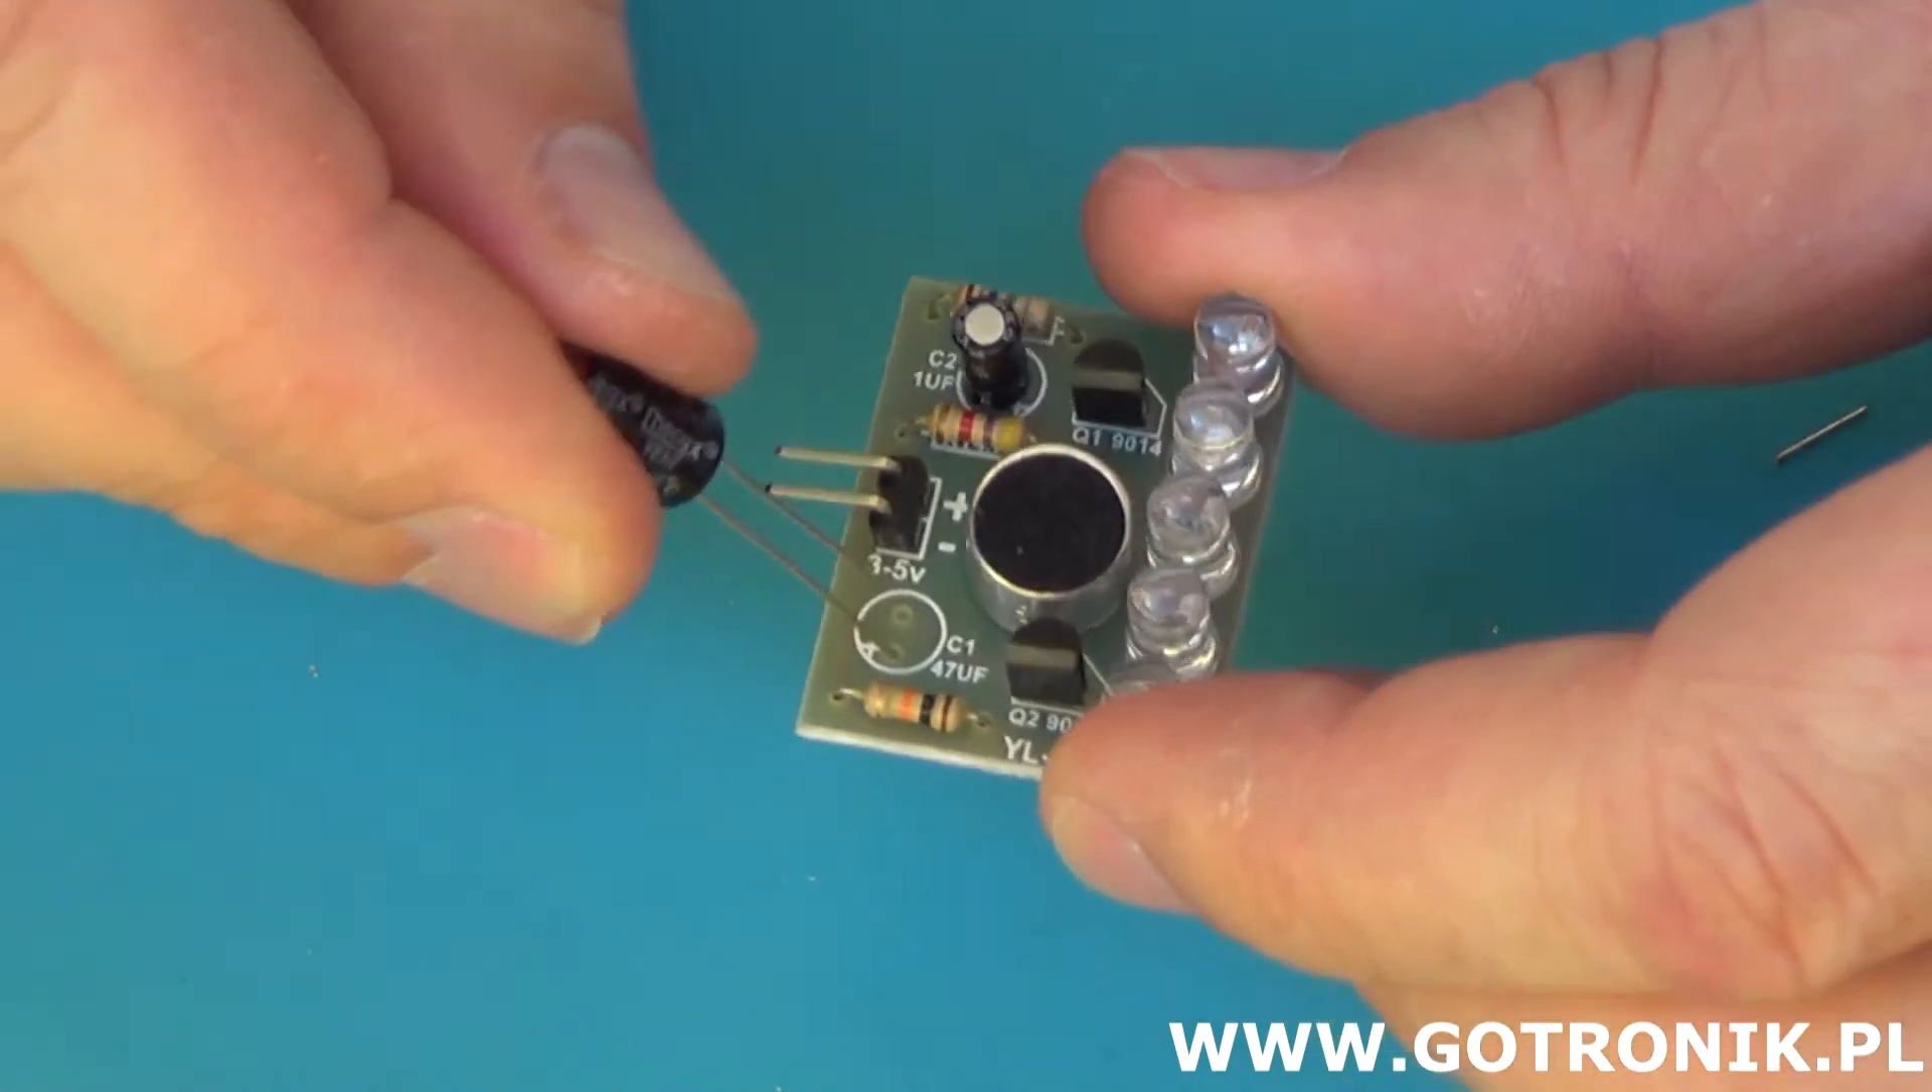Diody są już przylutowane. Odcinam wyprowadzenia. I pozostał ostatni element. Kondensator elektrolityczny.